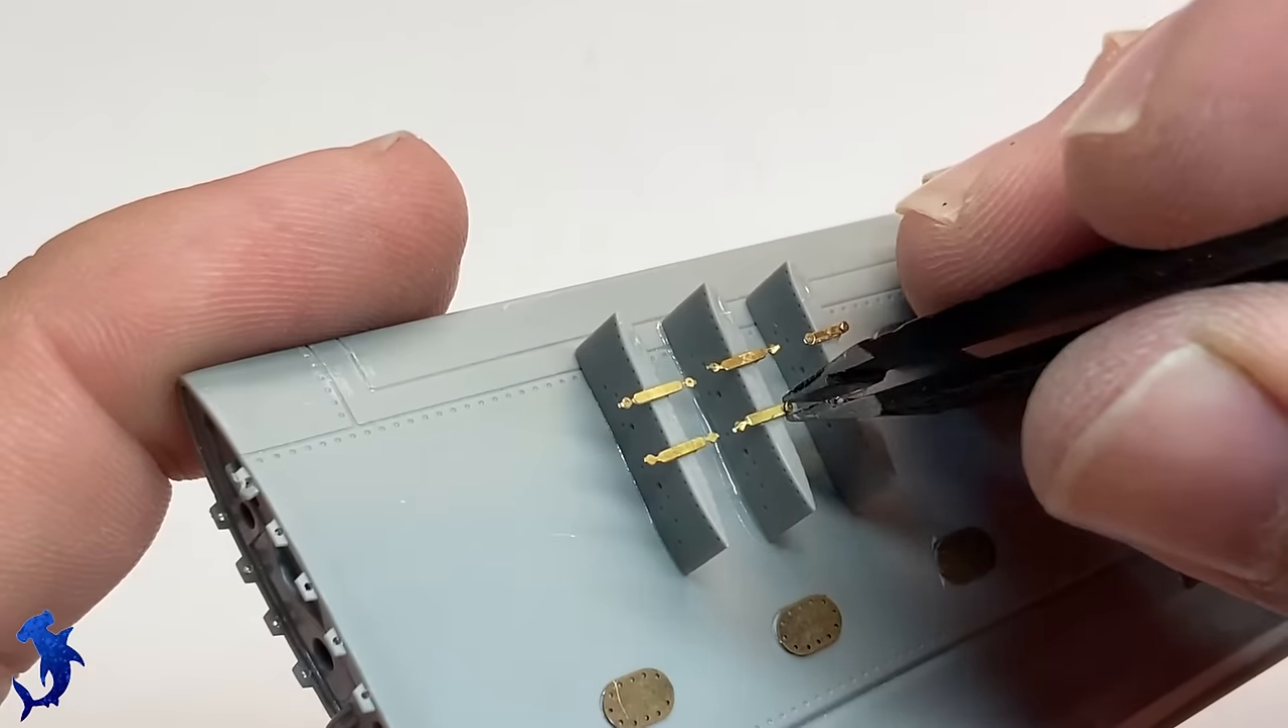You can also see I've got the pylons attached and I was able to dig out some sway braces from the spare, from the spare parts. And I get those added on as well.